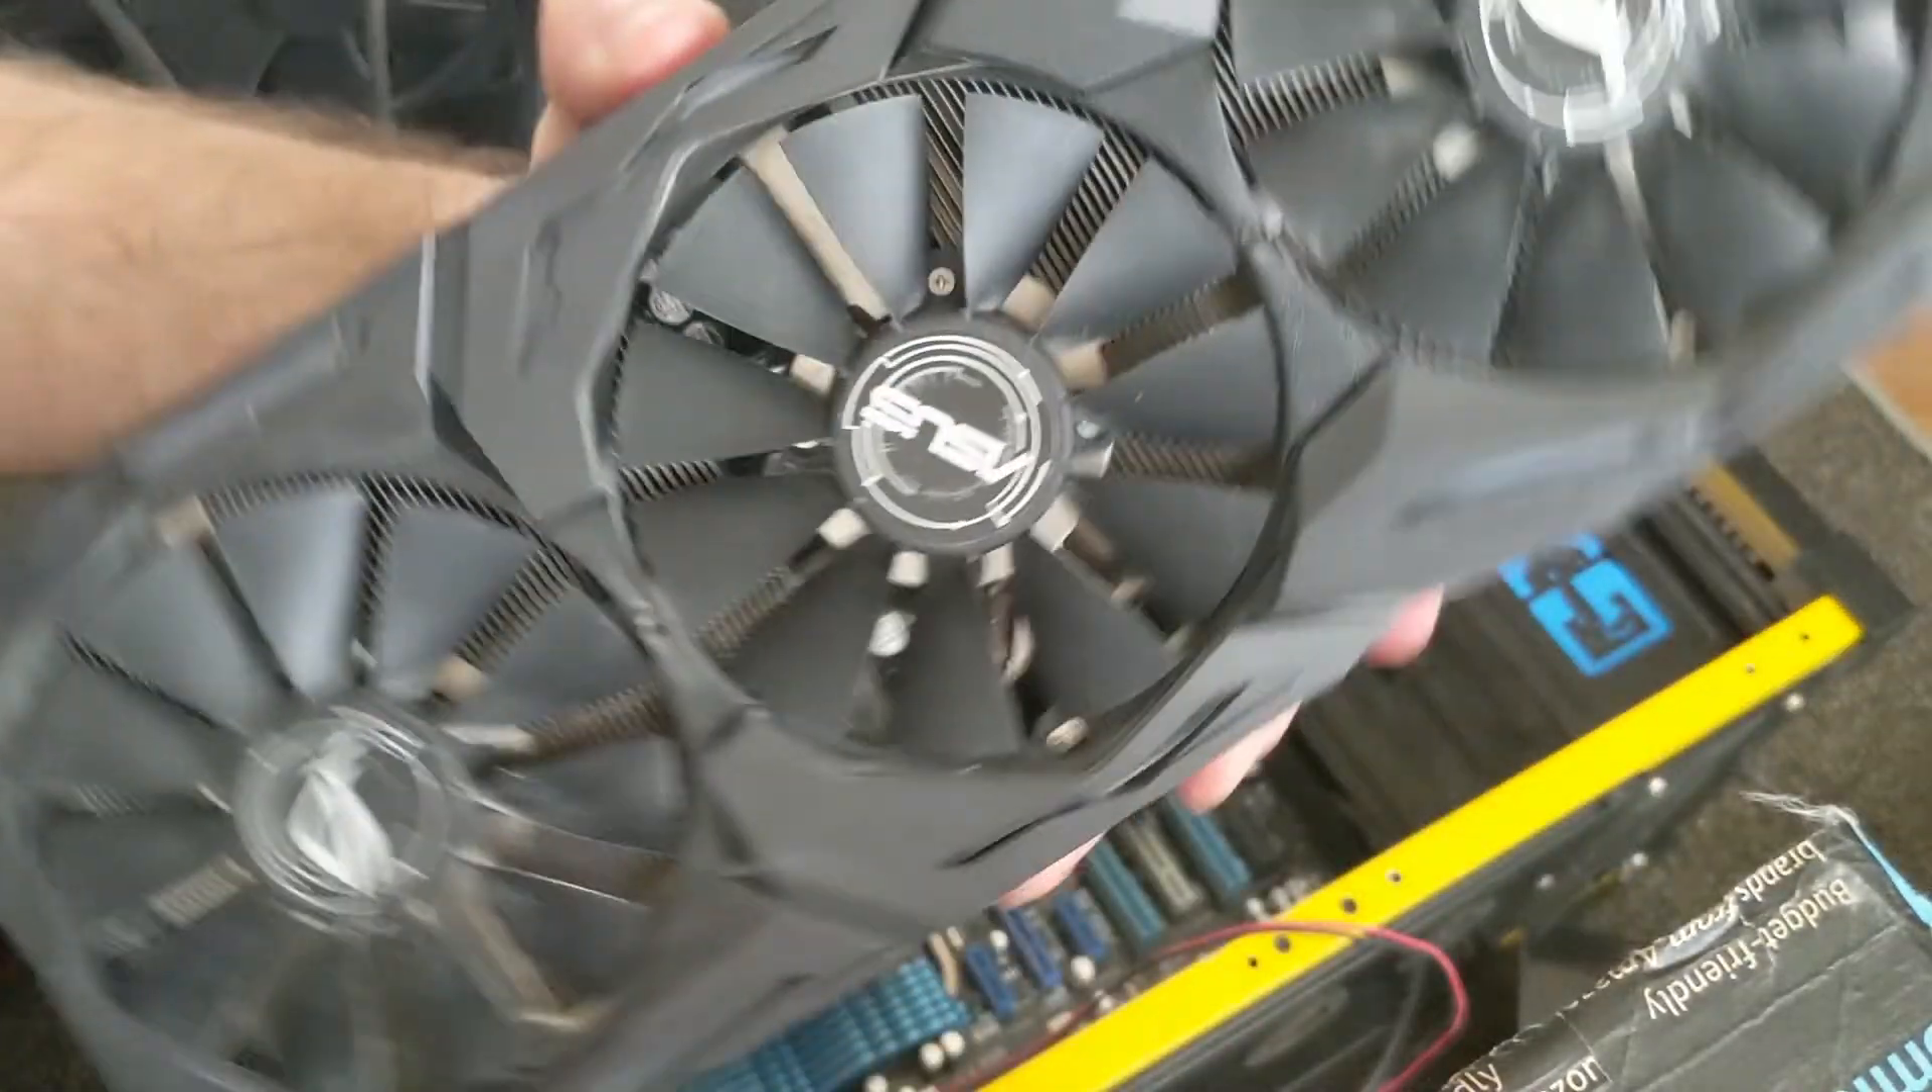We got the graphics card out.